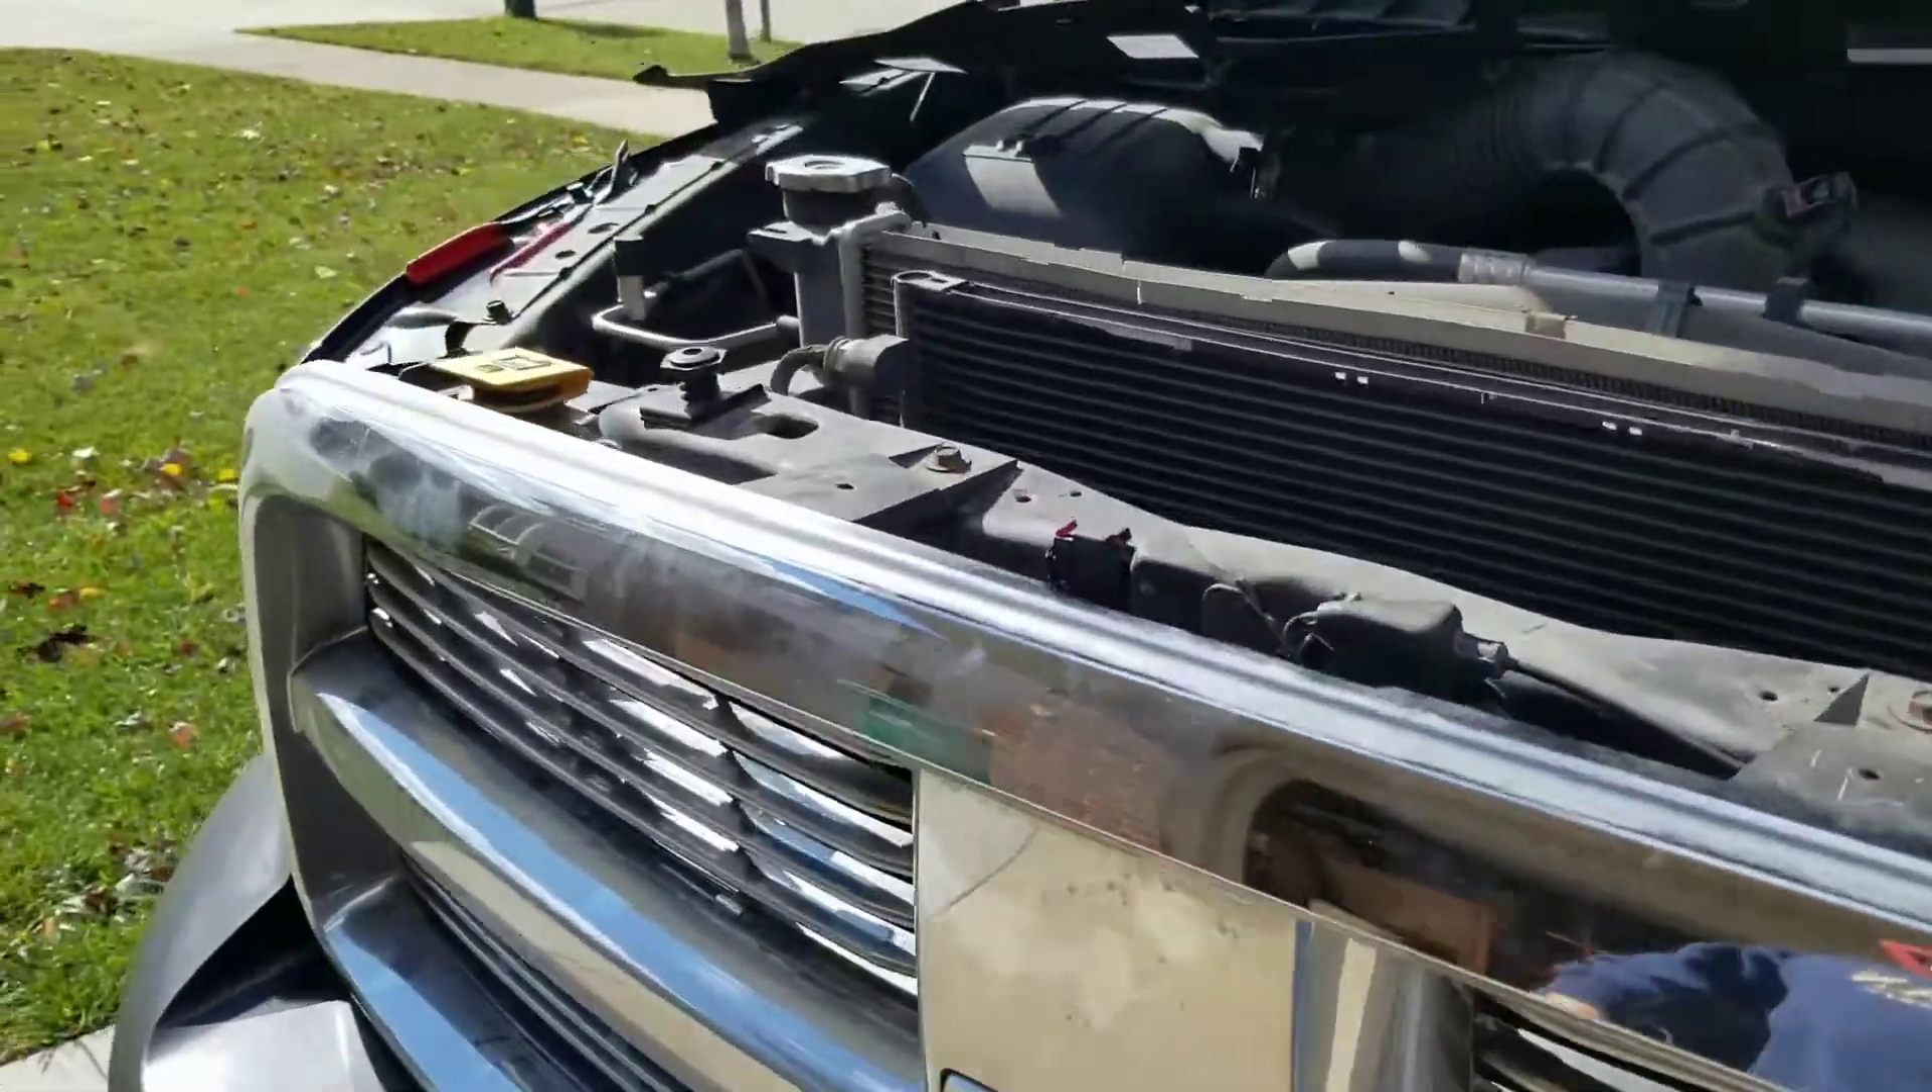We got the grill back on.